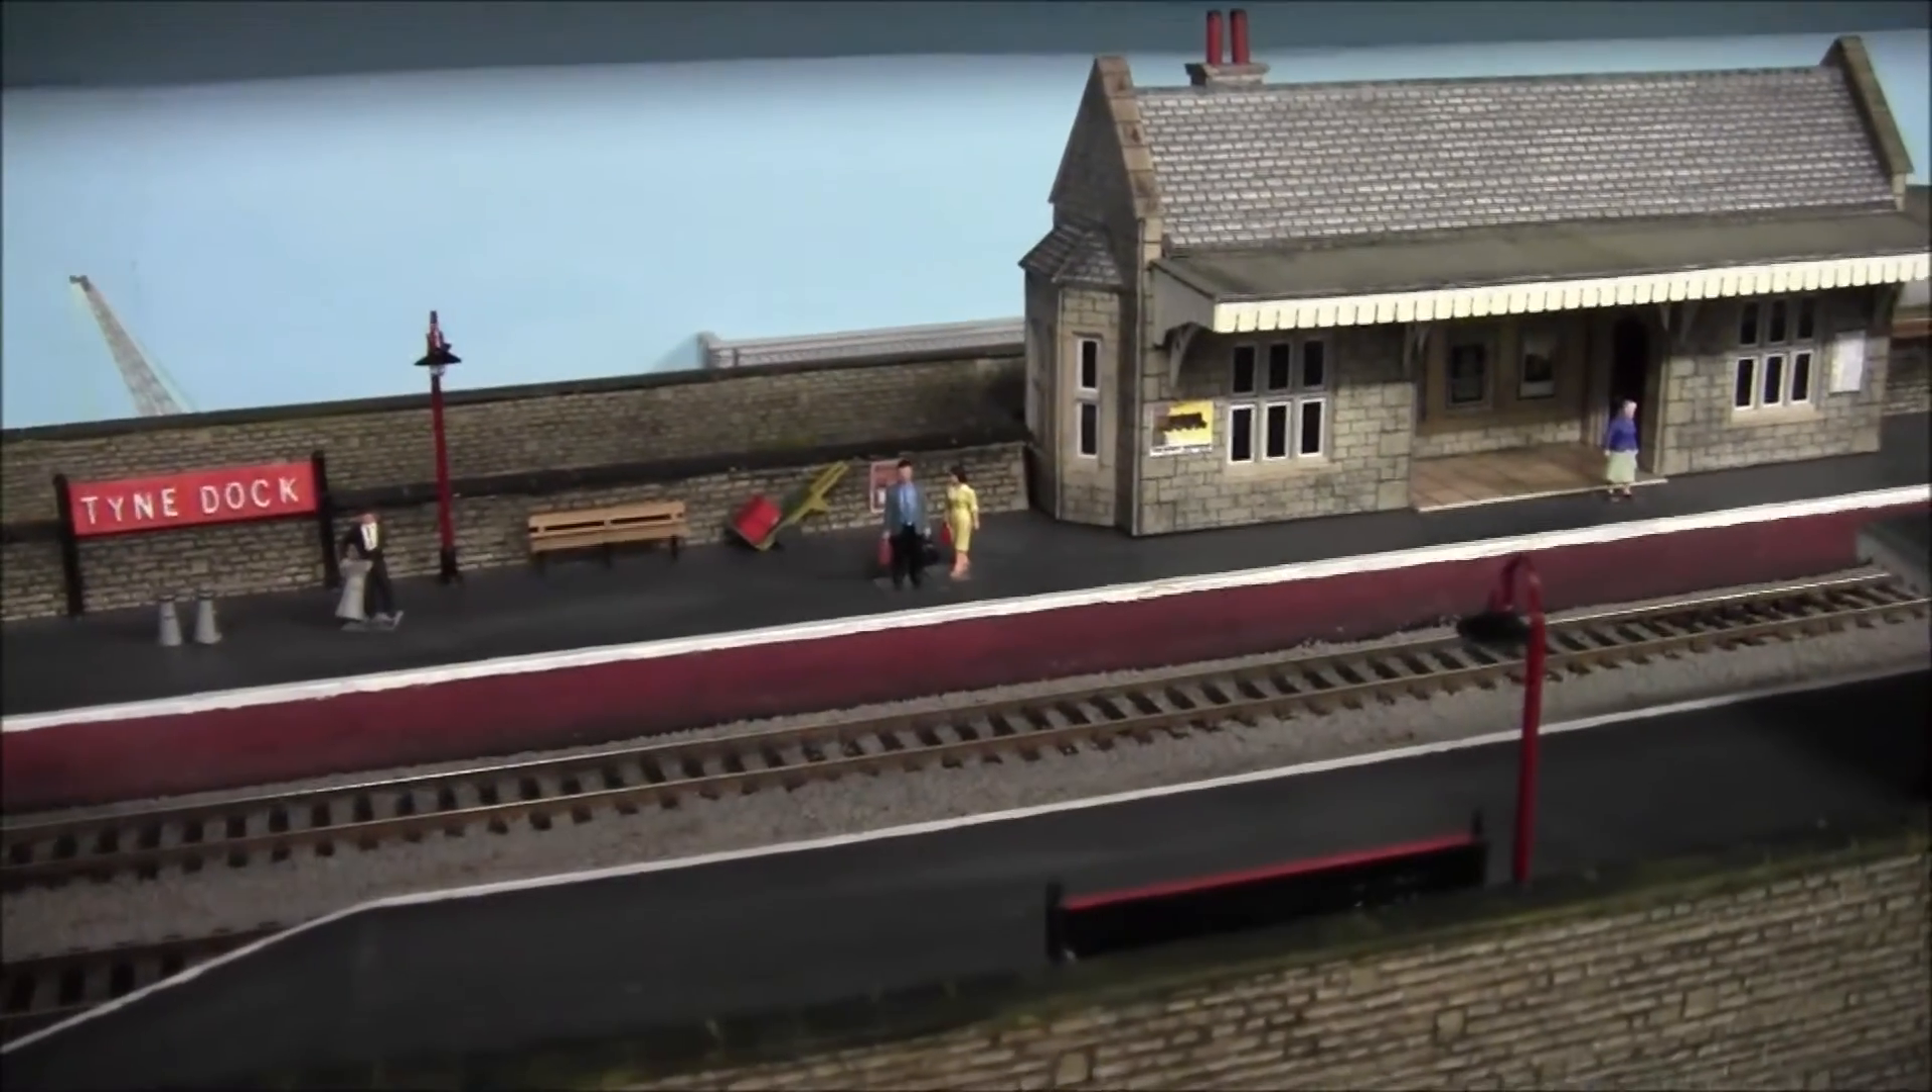Now there's been something missing at Tyne Dock for quite a while now, but now that the back end's done, or the back scene's done, I have now installed the lamp posts.